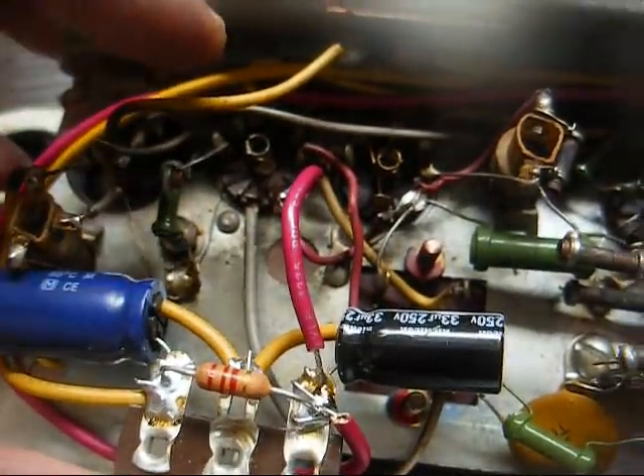Okay, through the magic of the camera, it's all taken care of, or at least I hope it is. Here's our two new filter capacitors and our resistor here.